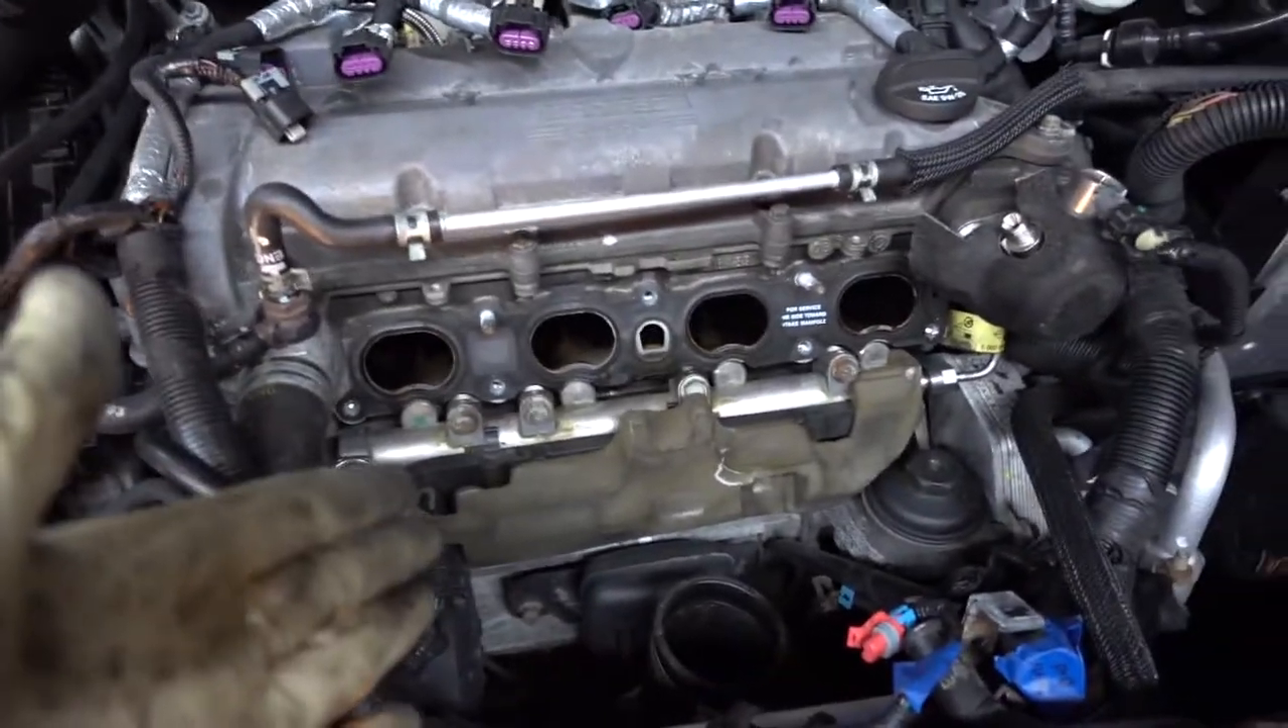So as you can see the intake manifold is off.